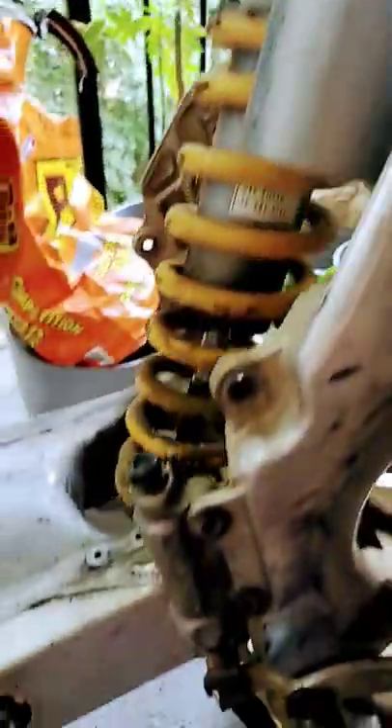Okay, and just like that, we have the suspension spring on.